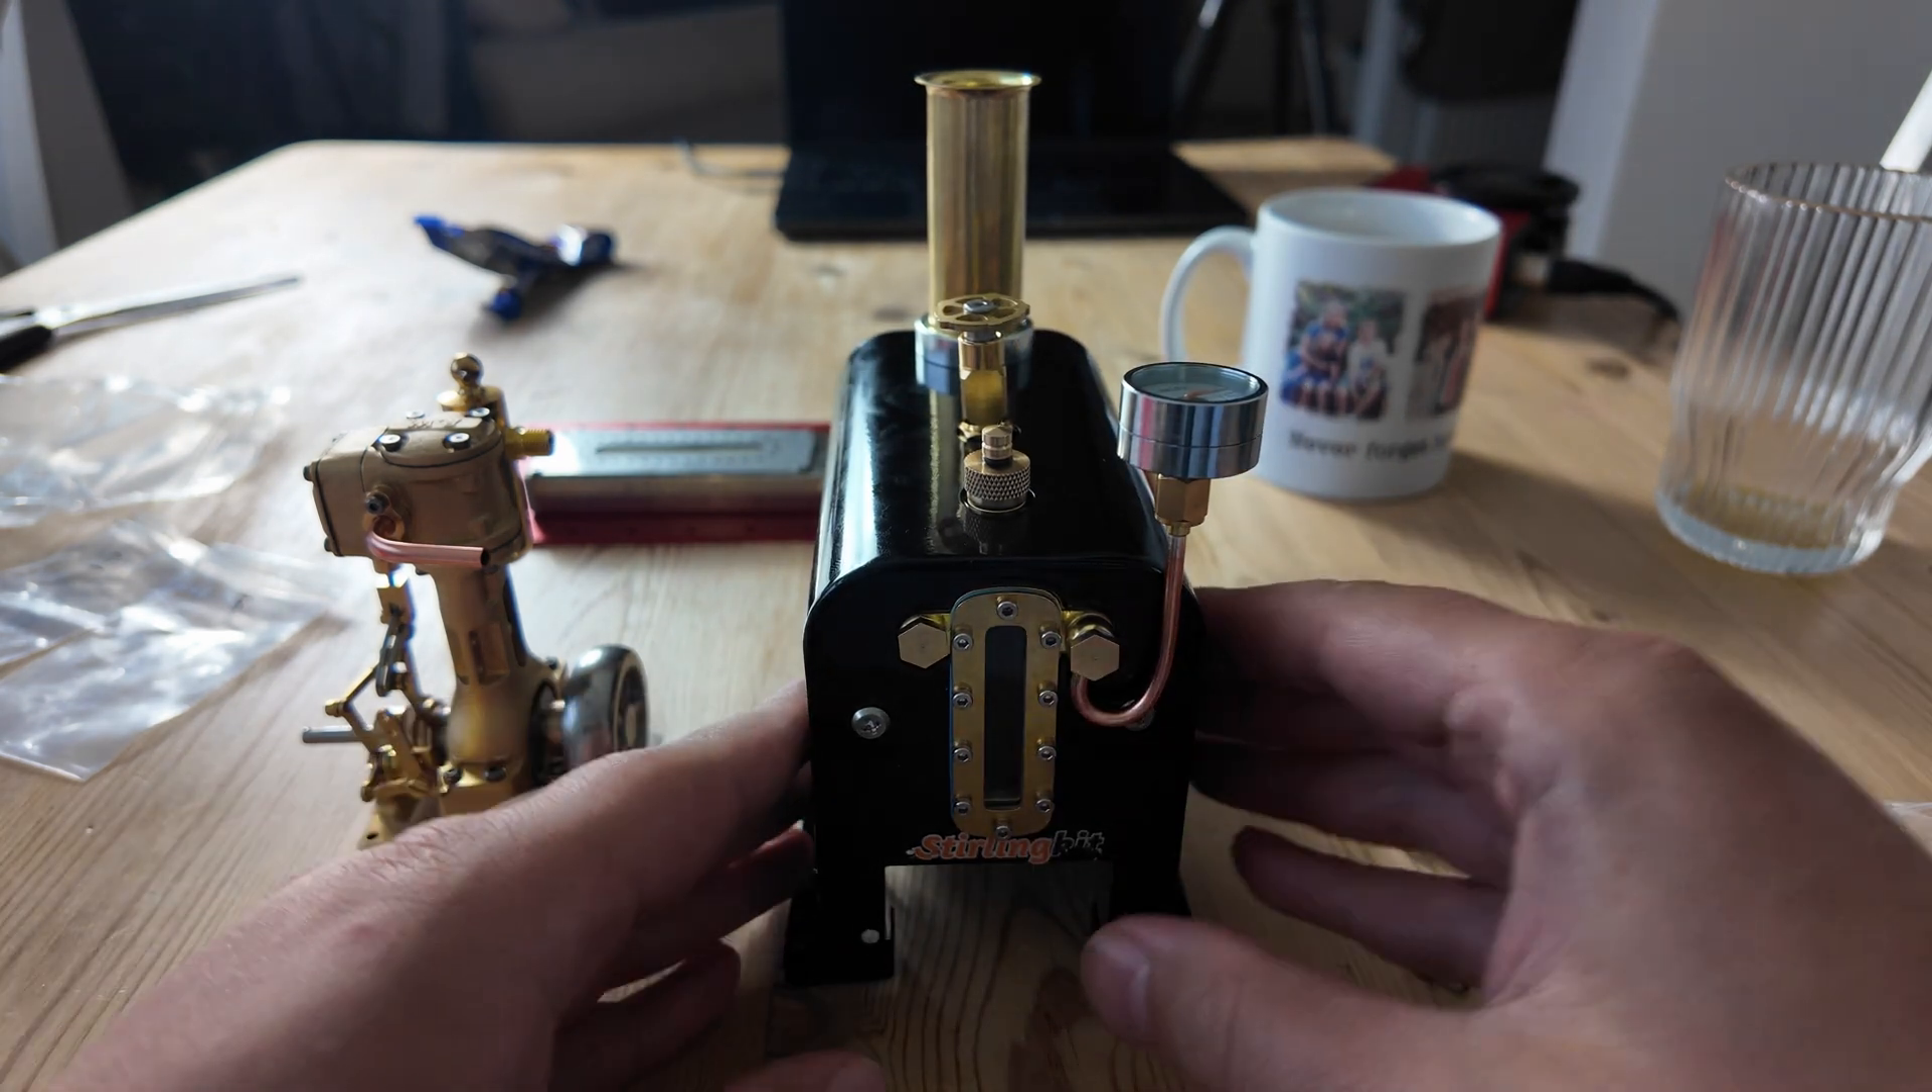Um i've put the boiler in situ it now has the glass in um and it has the pressure valve and the pressure gauge and a regulator here on top.